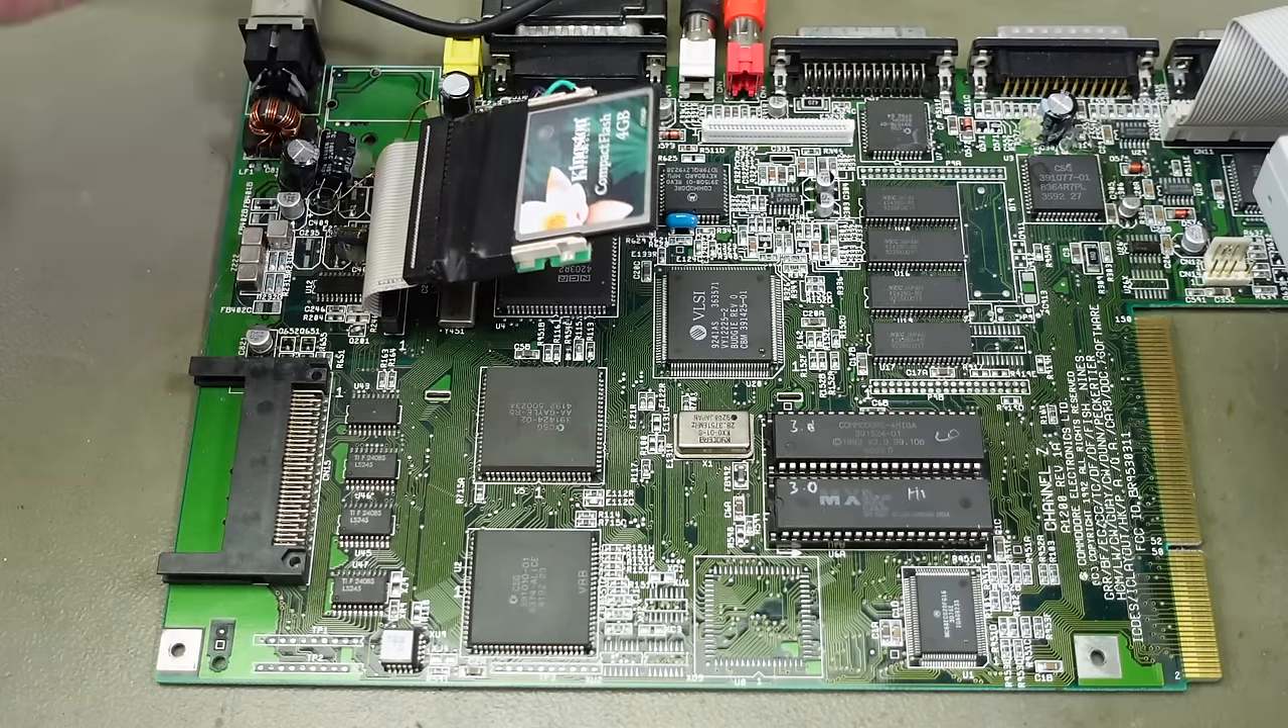I also added my cf card here on top which is just one of these little adapters and a four gigabyte cf card added to the ide port here.